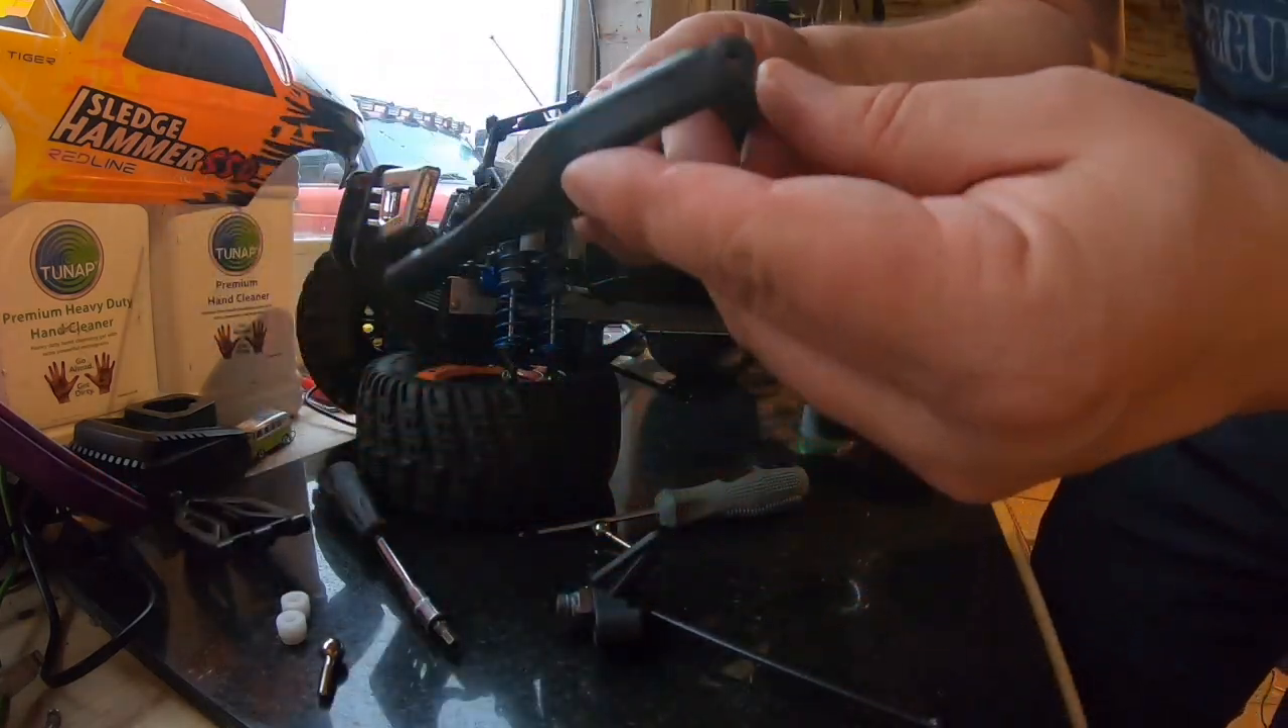All right that's the arms off they're in pretty good shape to be honest.